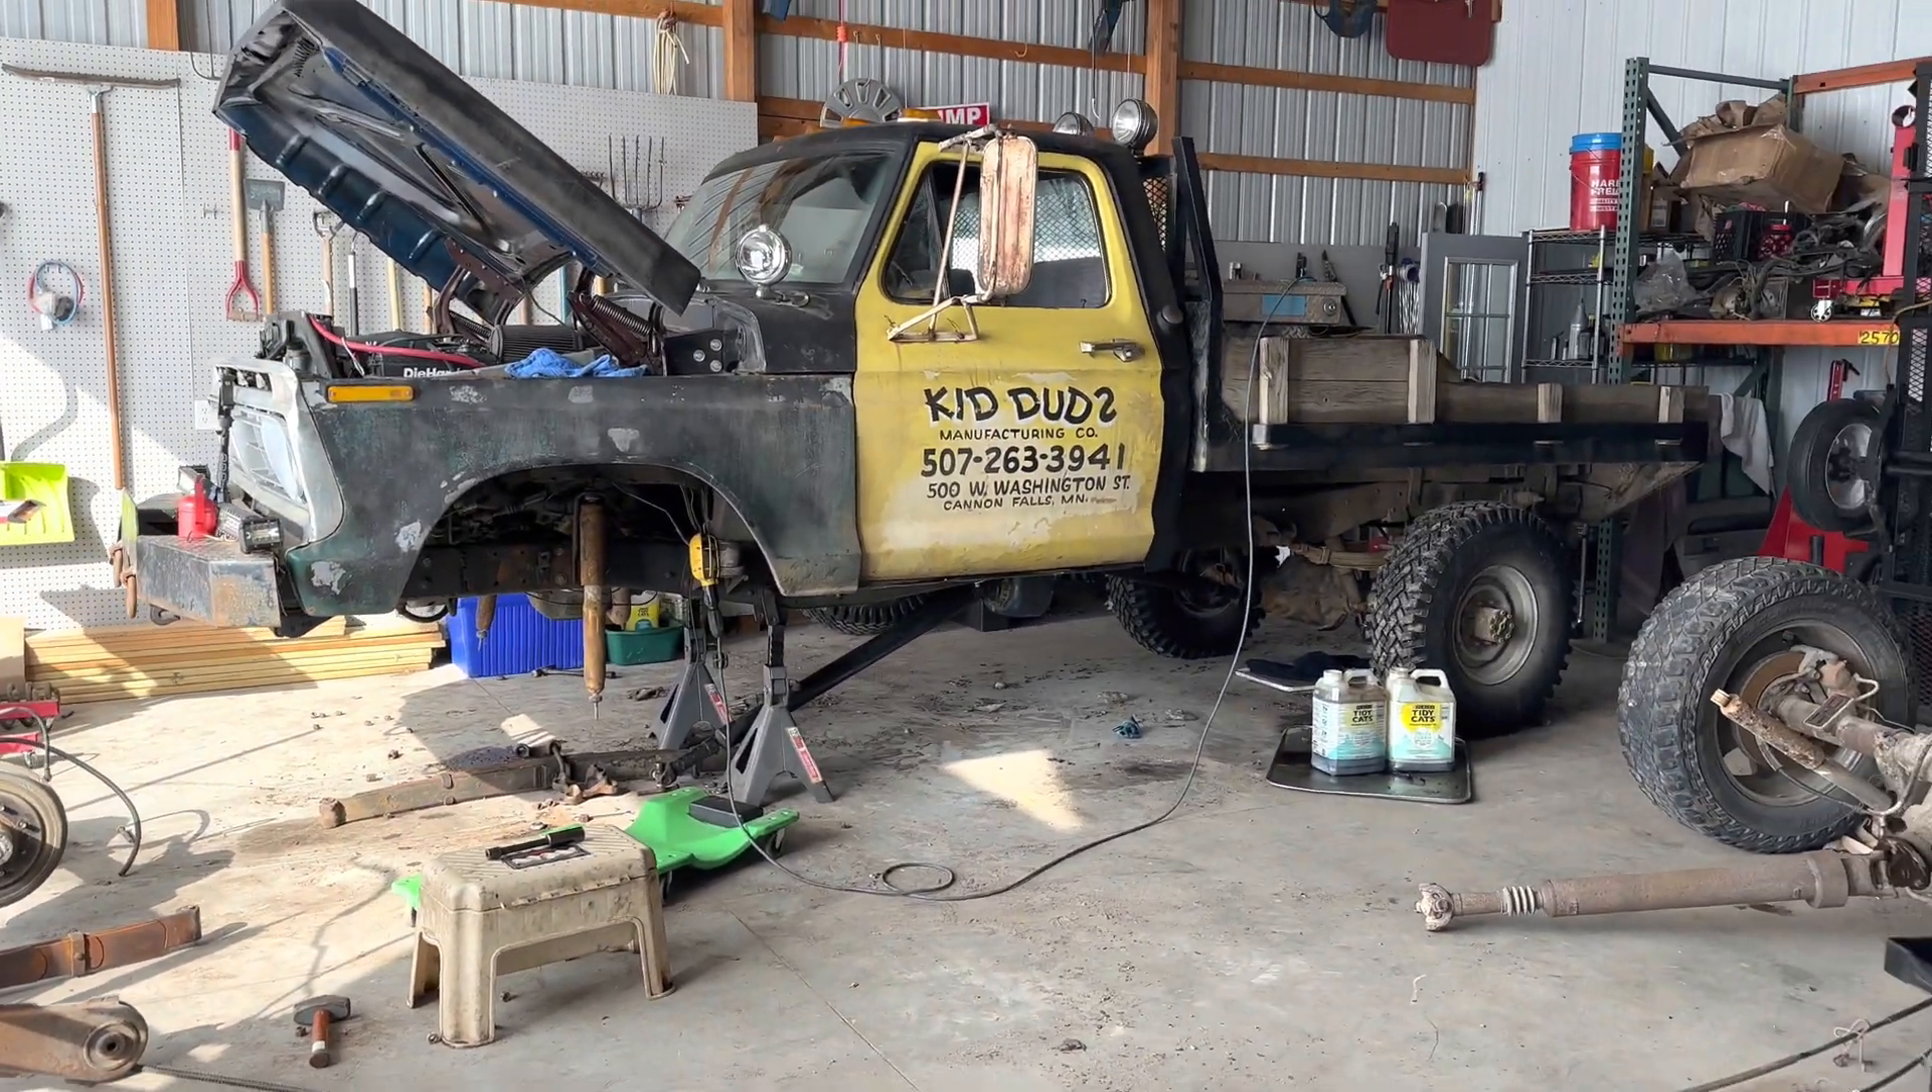I removed the dana 44 from my truck and this is what we're left with.